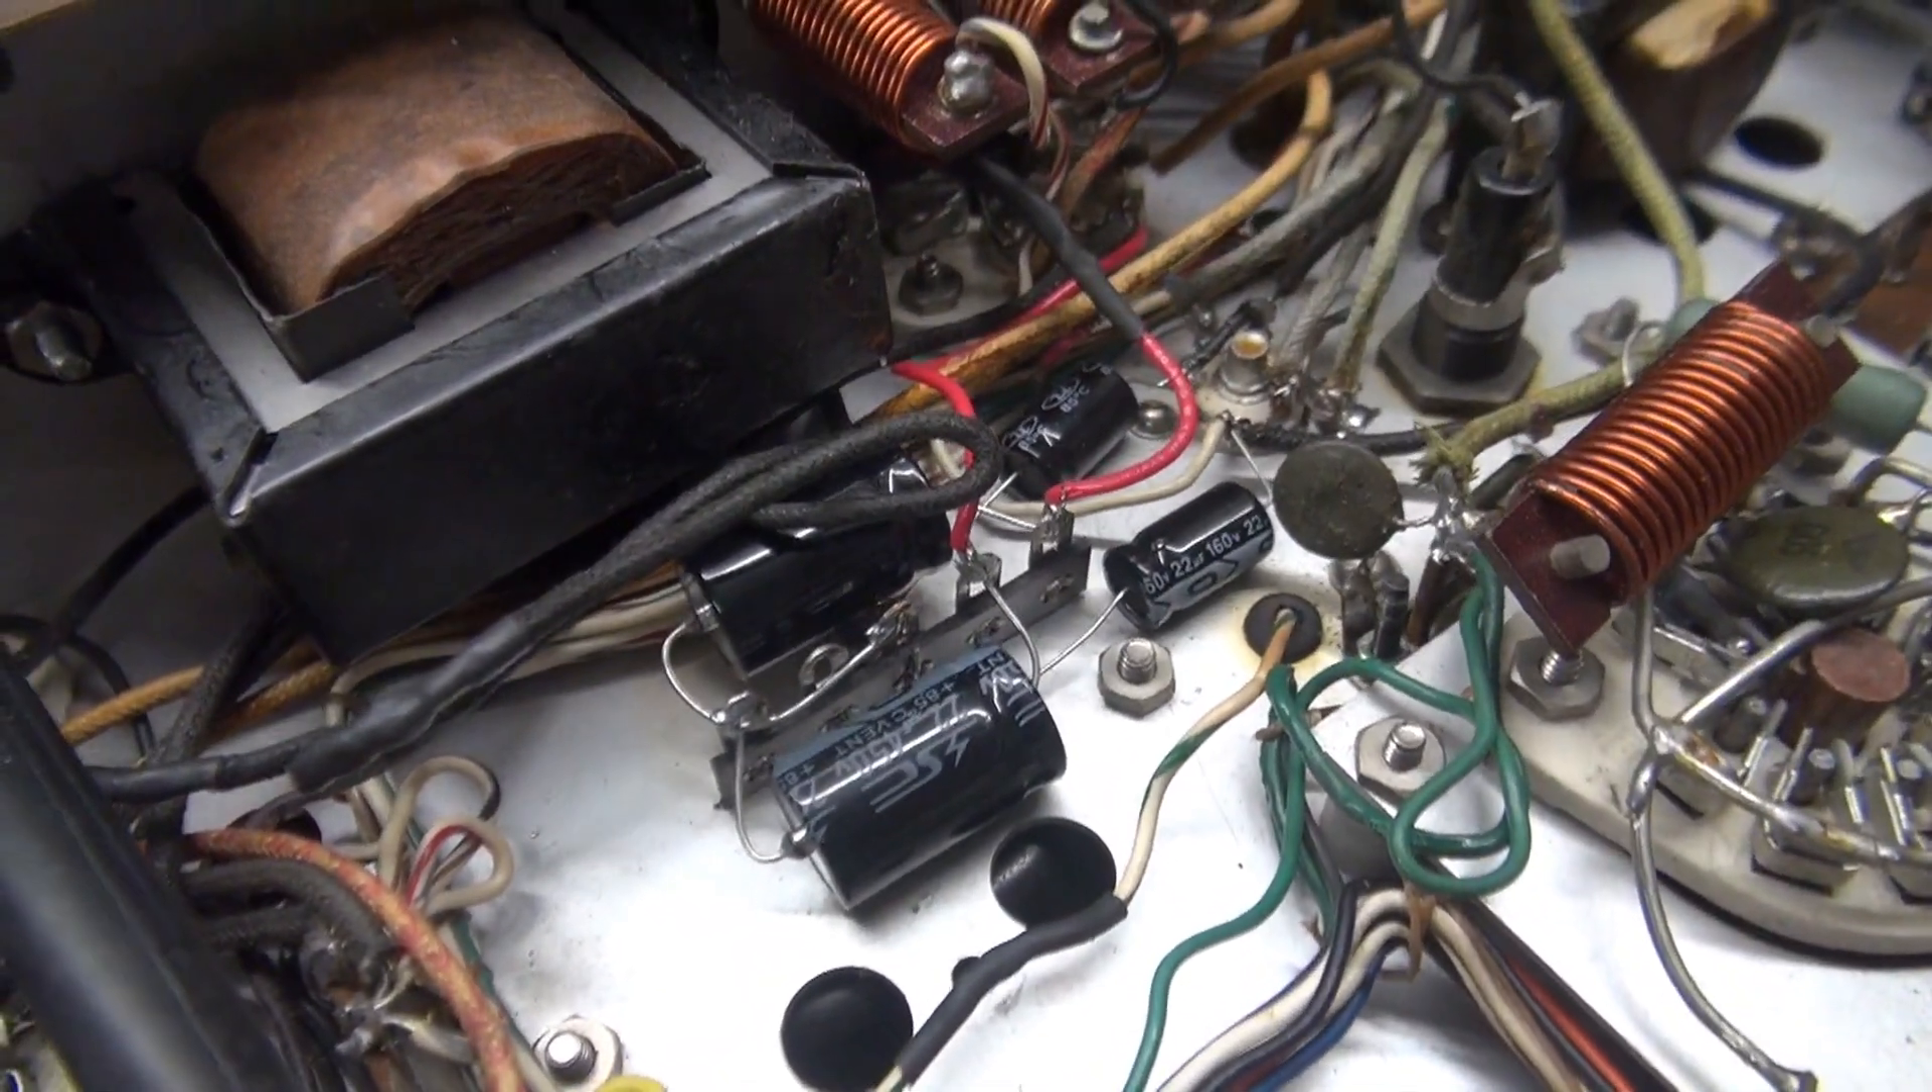You can see the new filter caps installed there nice and neat.